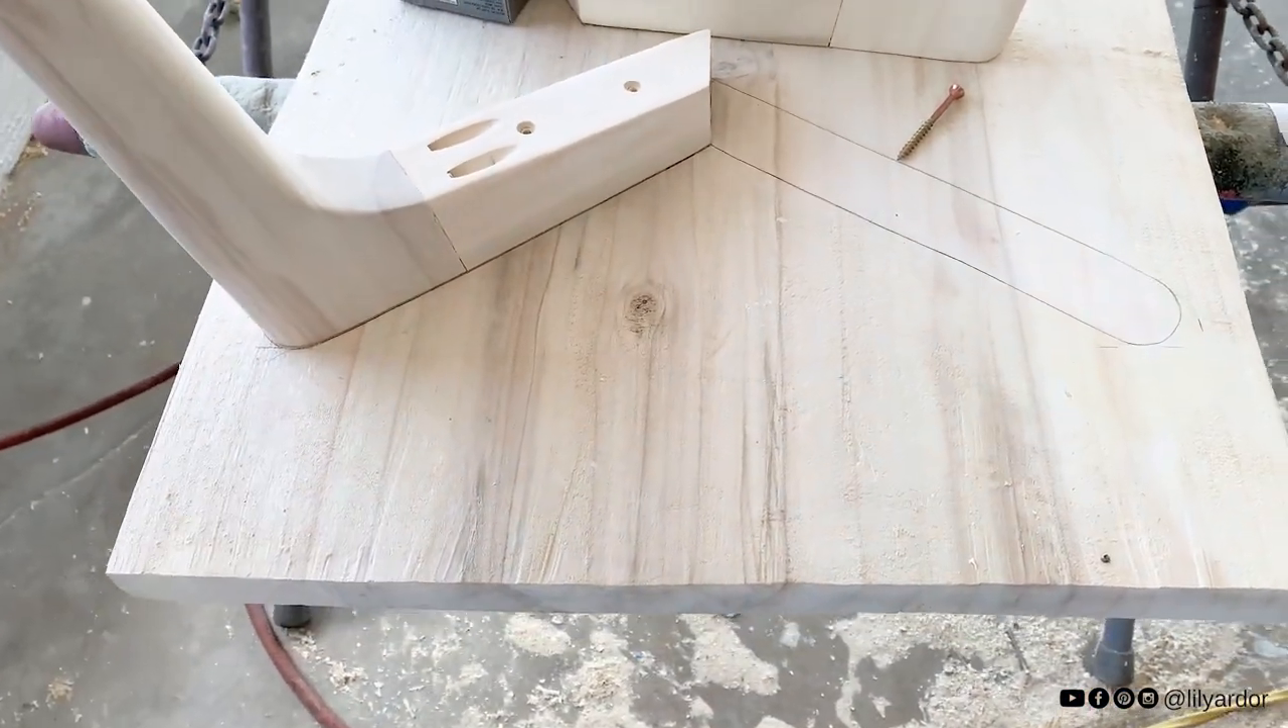Okay, here's what the legs look like. It's coming together really nicely. Now, all we have to do is attach these to the bottom of the table.